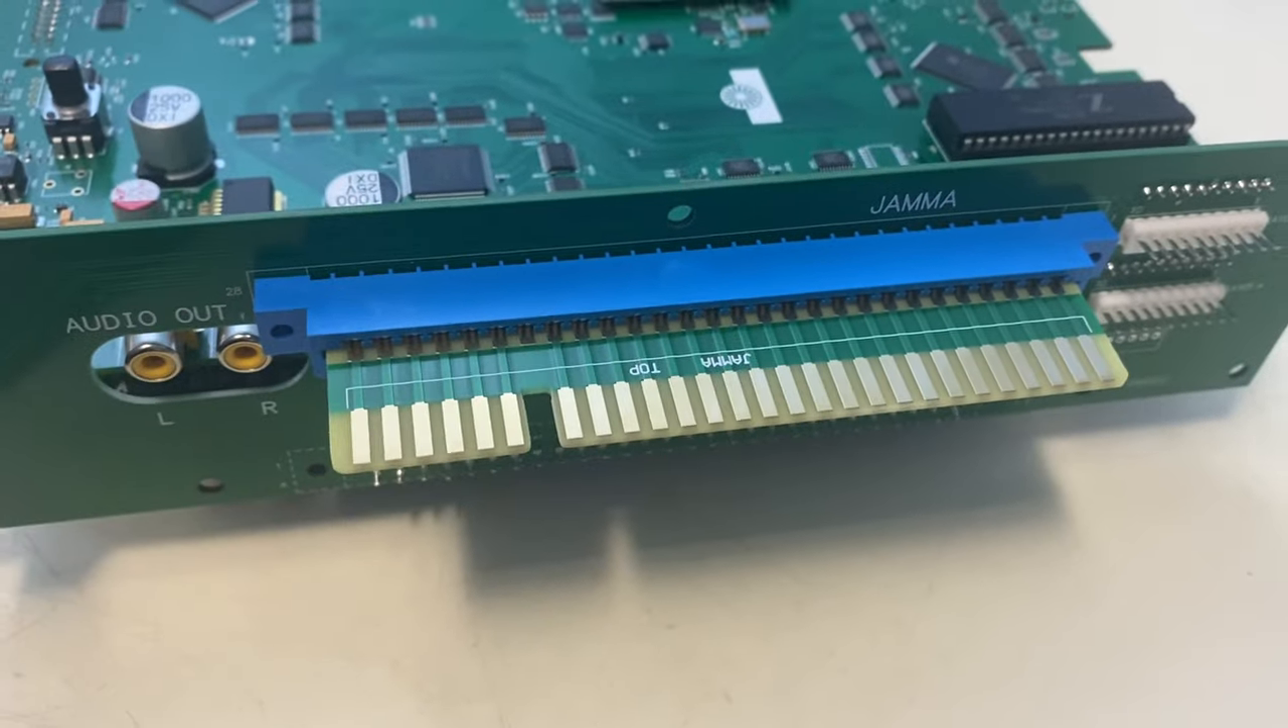Now the fingerboard is pressed all the way into place.